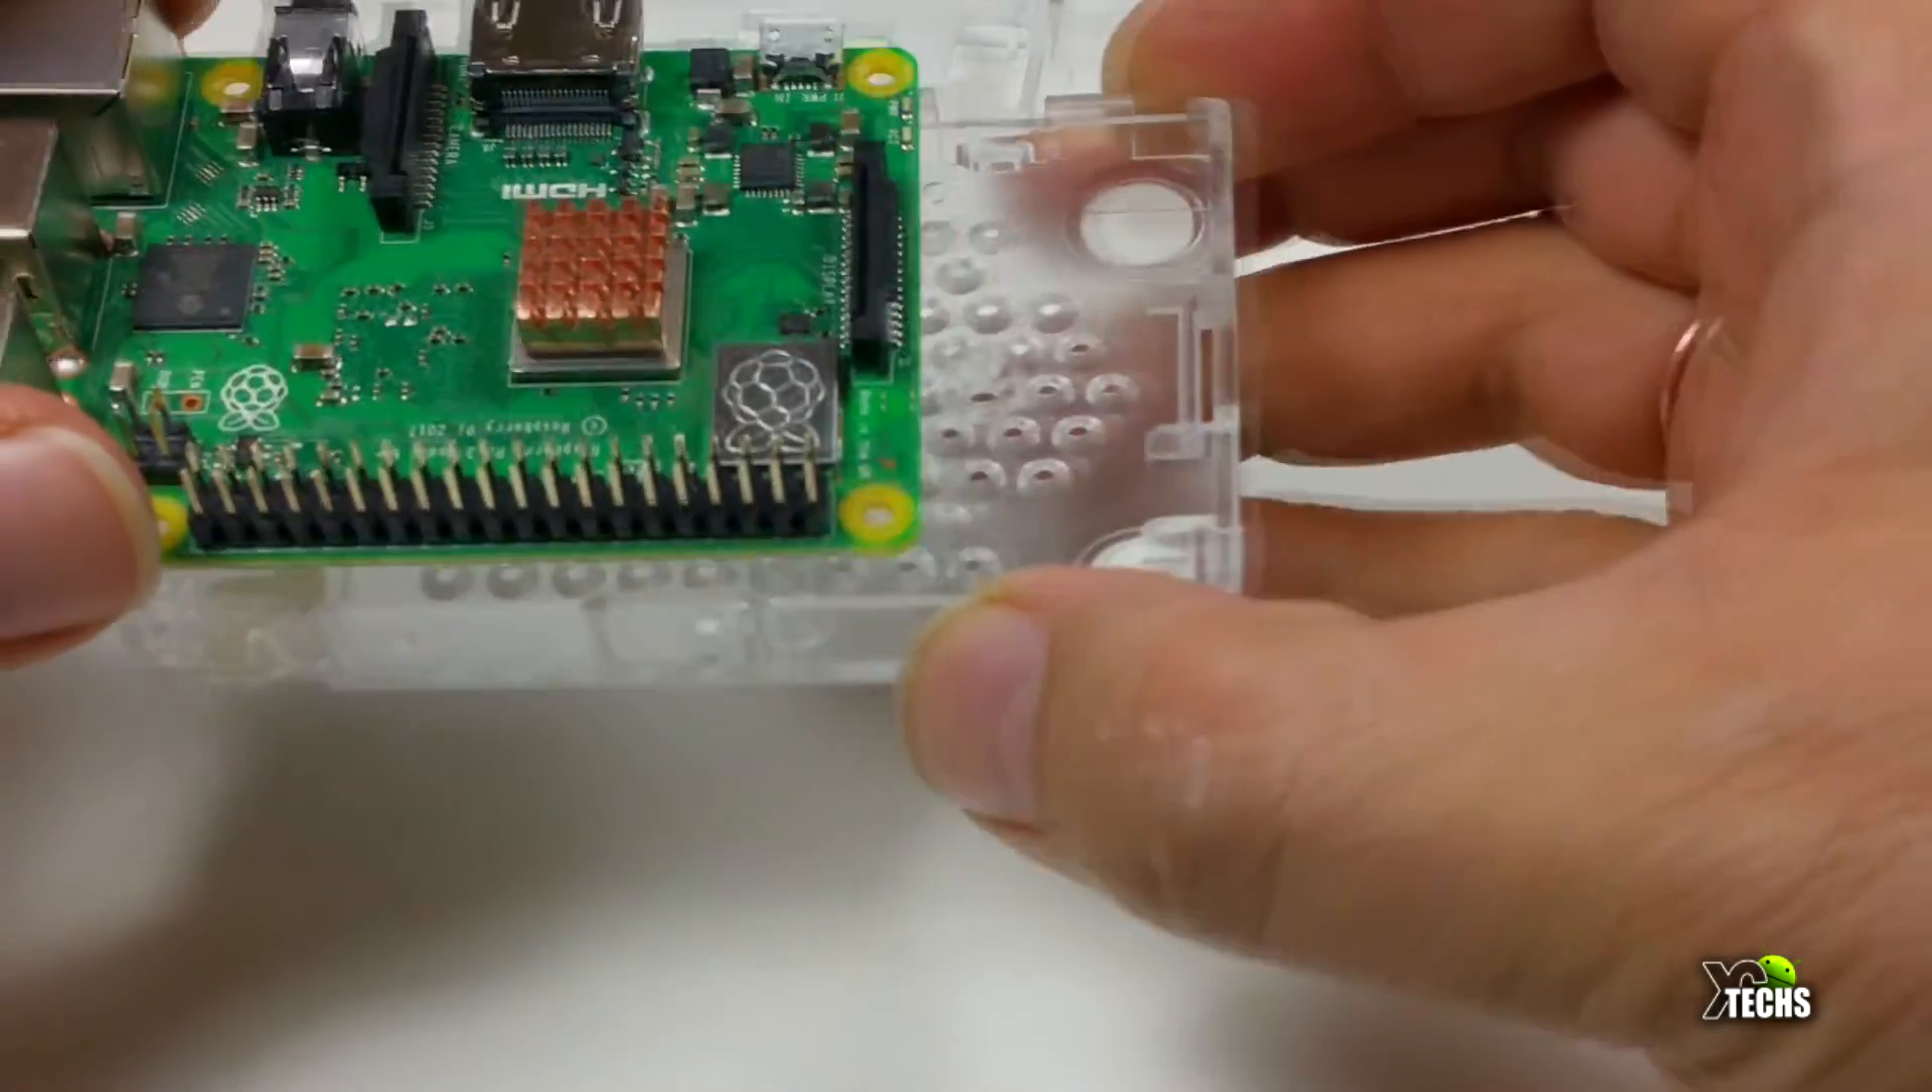We already attached the heat sink.